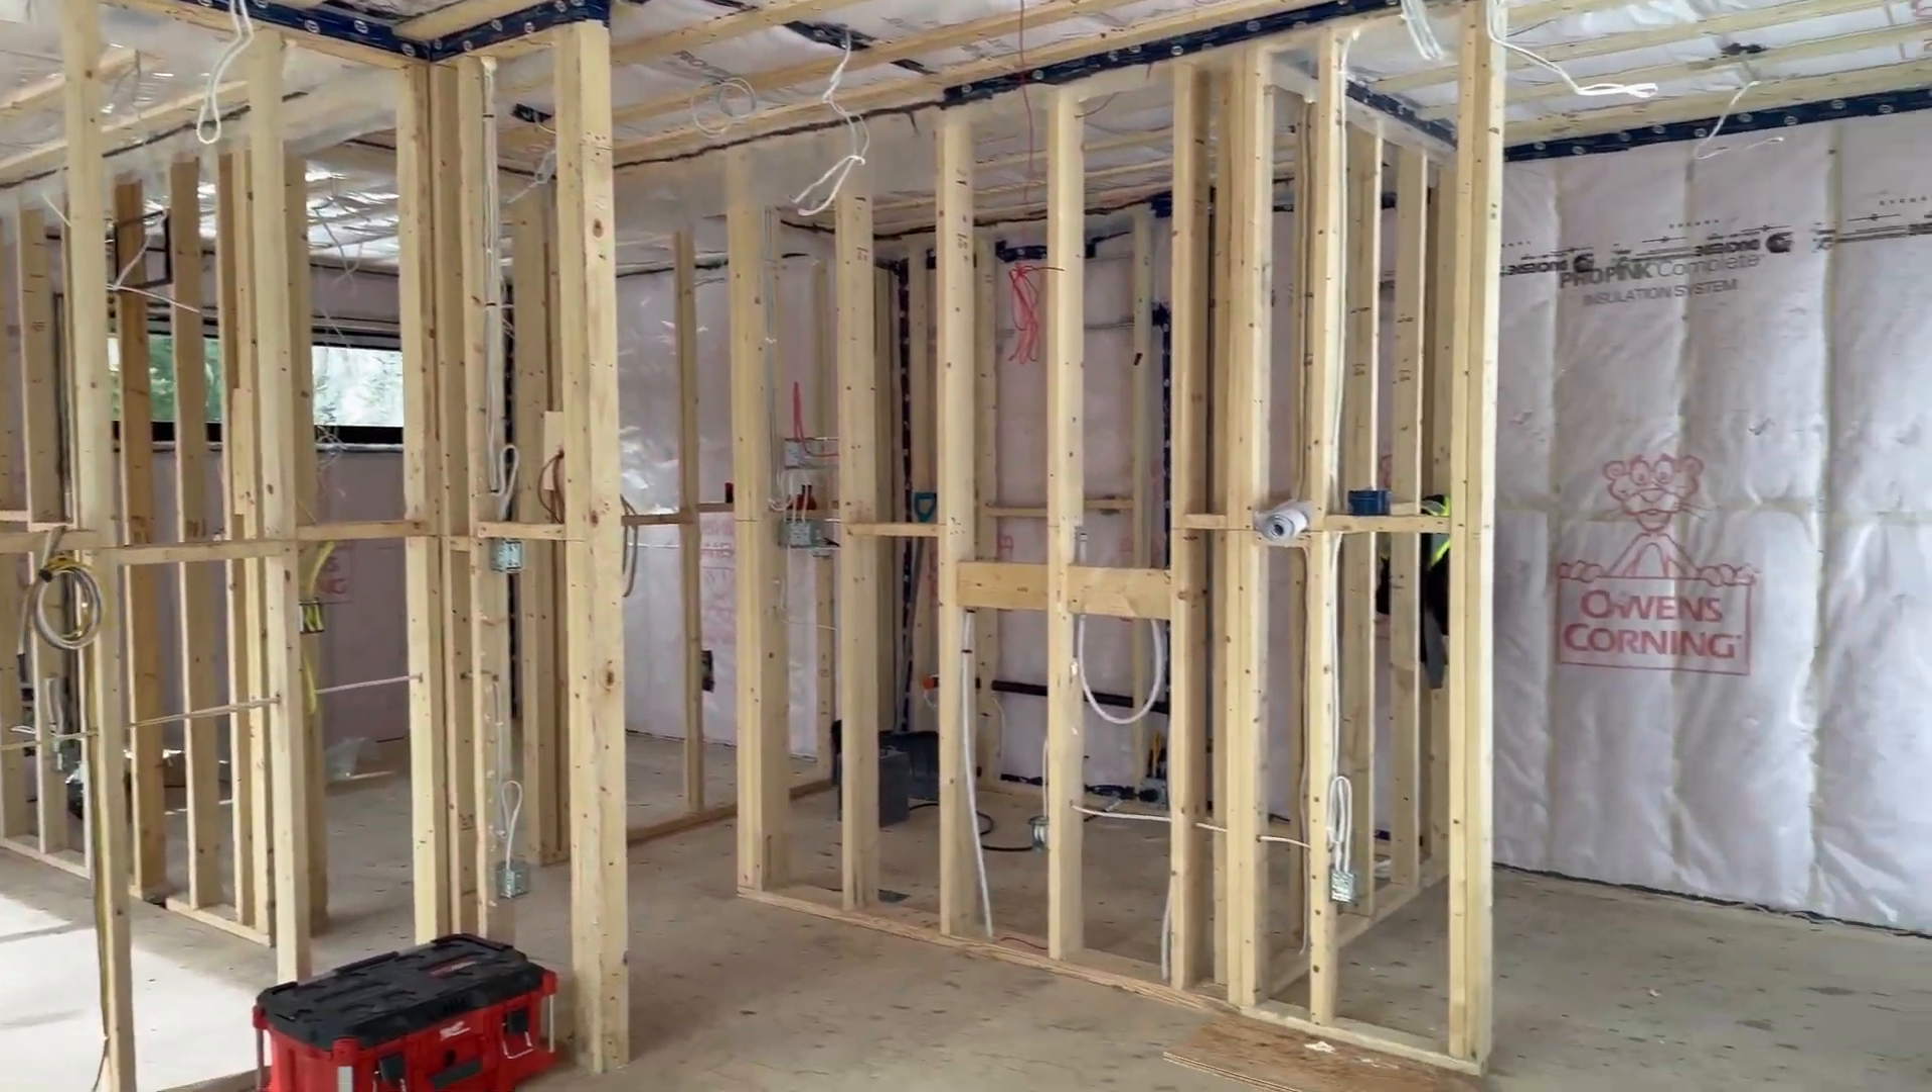This is a bunkie with two small bedrooms above a garage and as you can see all the wires have been pulled and the ceiling and walls have been insulated.